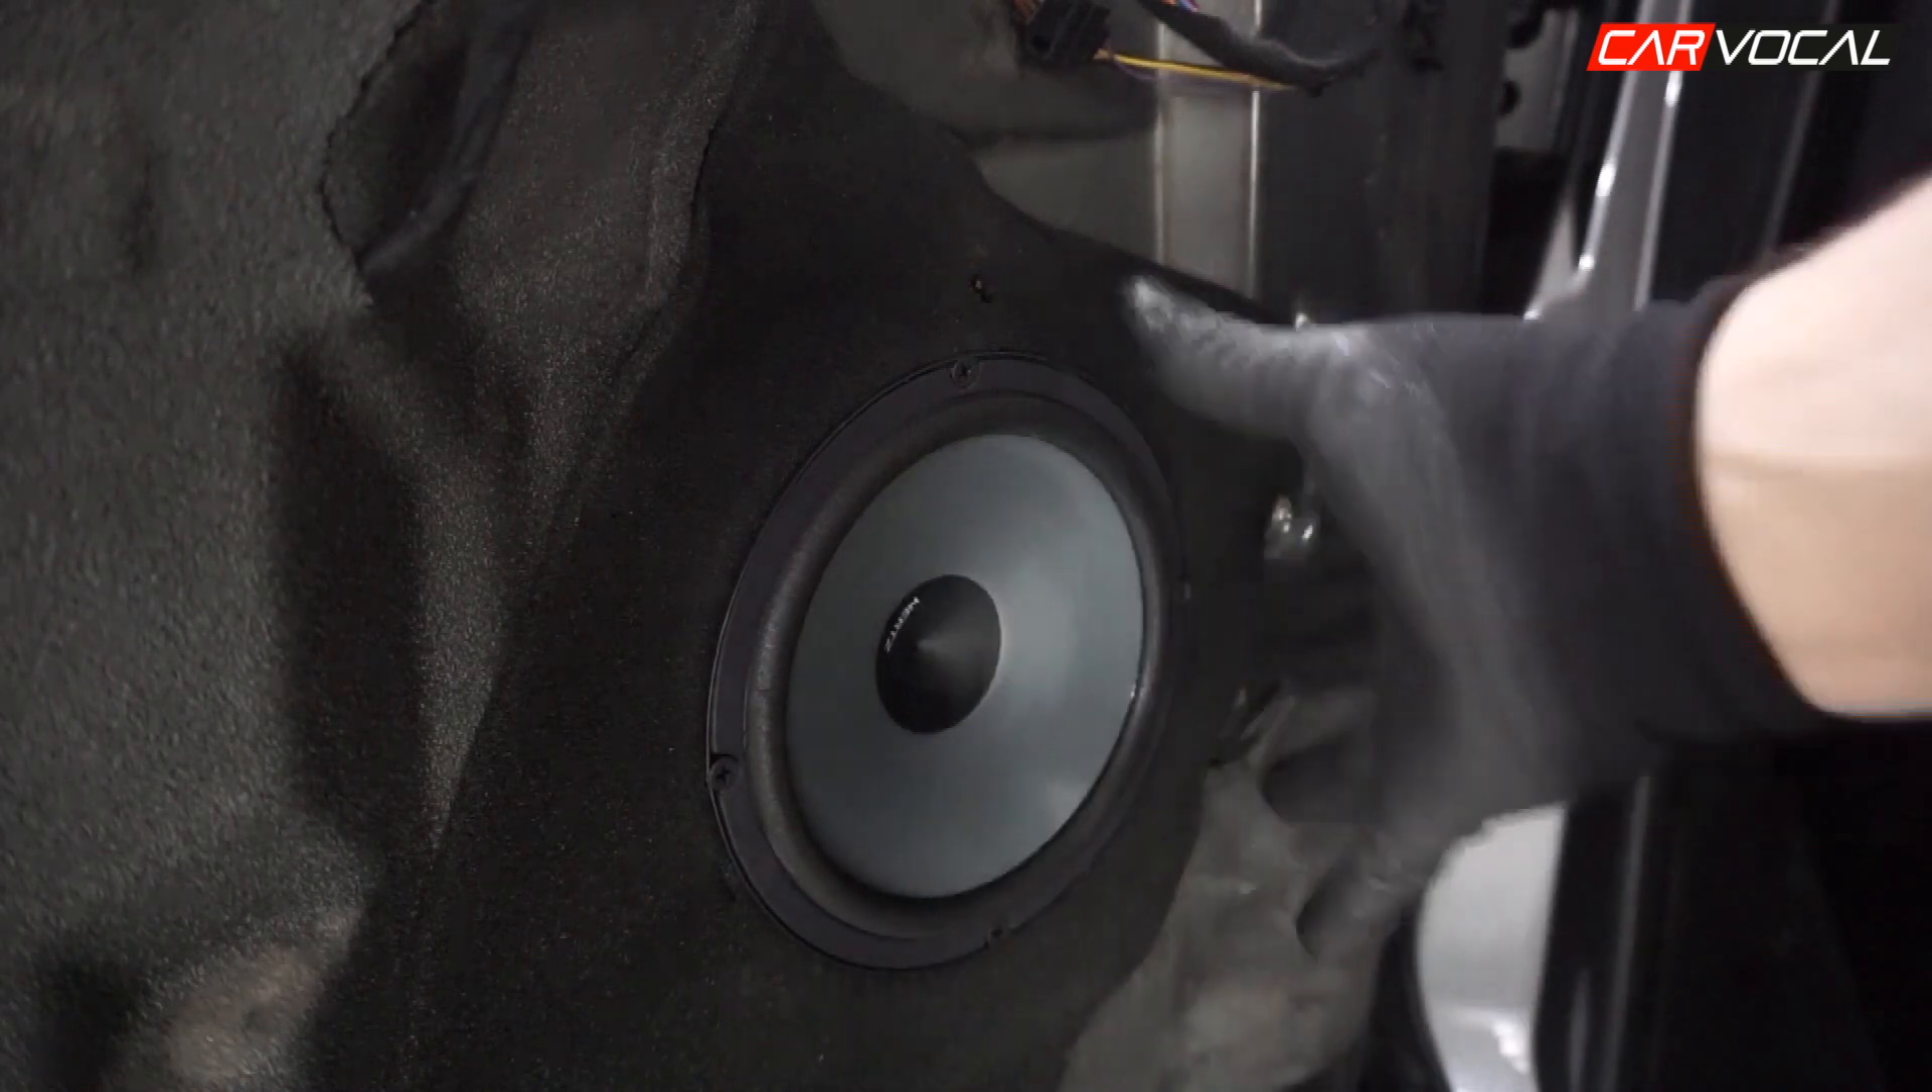Görmüş olduğunuz gibi orijinal bir kasnakla beraber buraya K165'in hoparlör kısmını taktık.